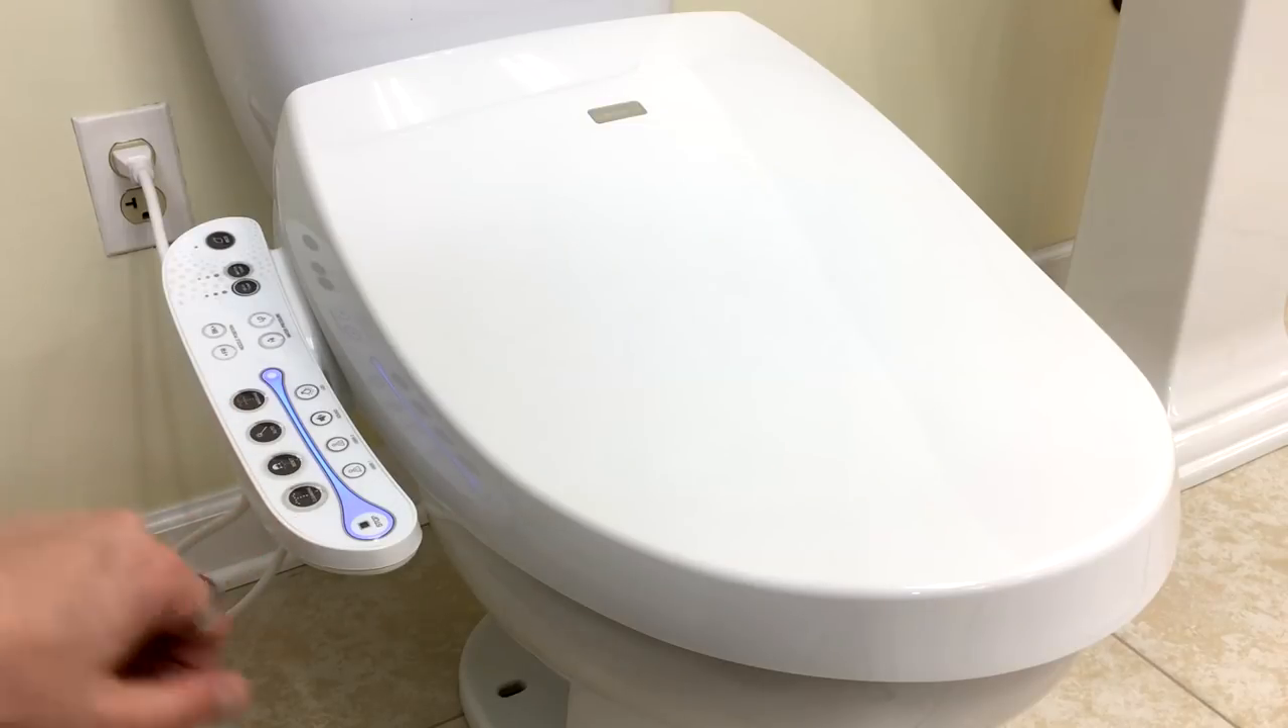So here's your A7 all installed, and again, it's got that nice LED side panel here.